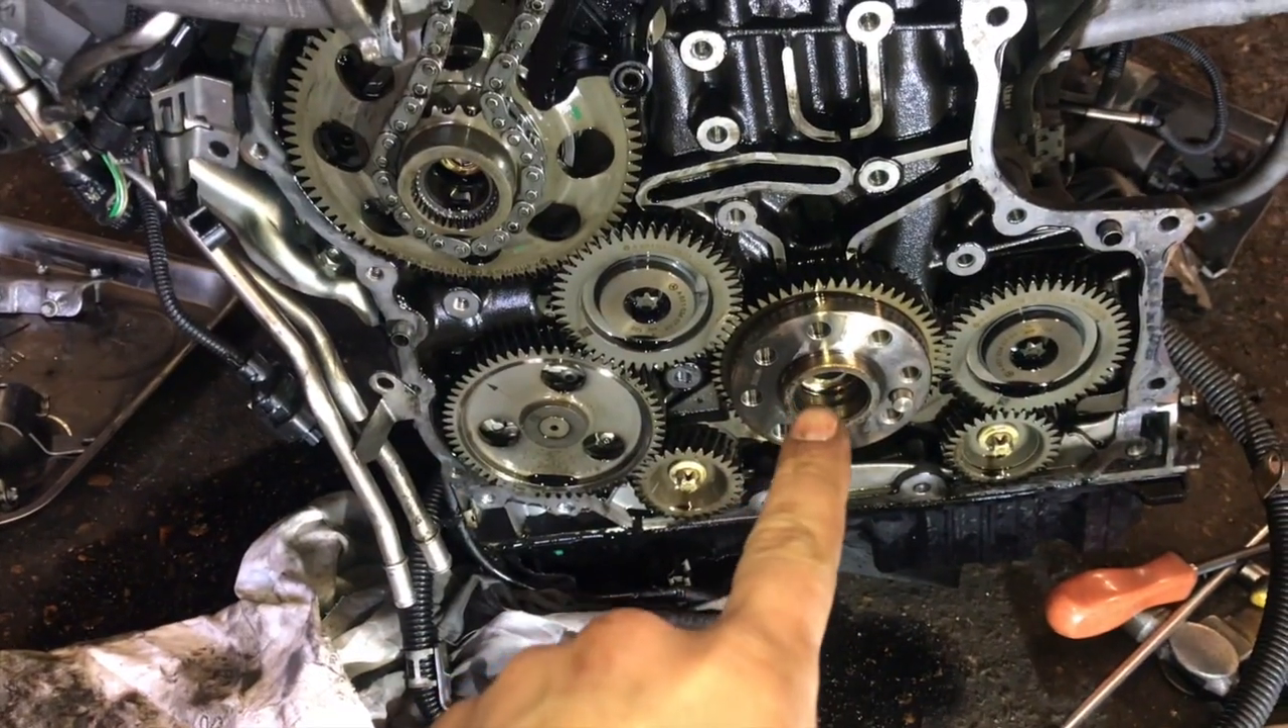Right so we have the rear cover removed and as you can see it's quite a complex gearing system on there.